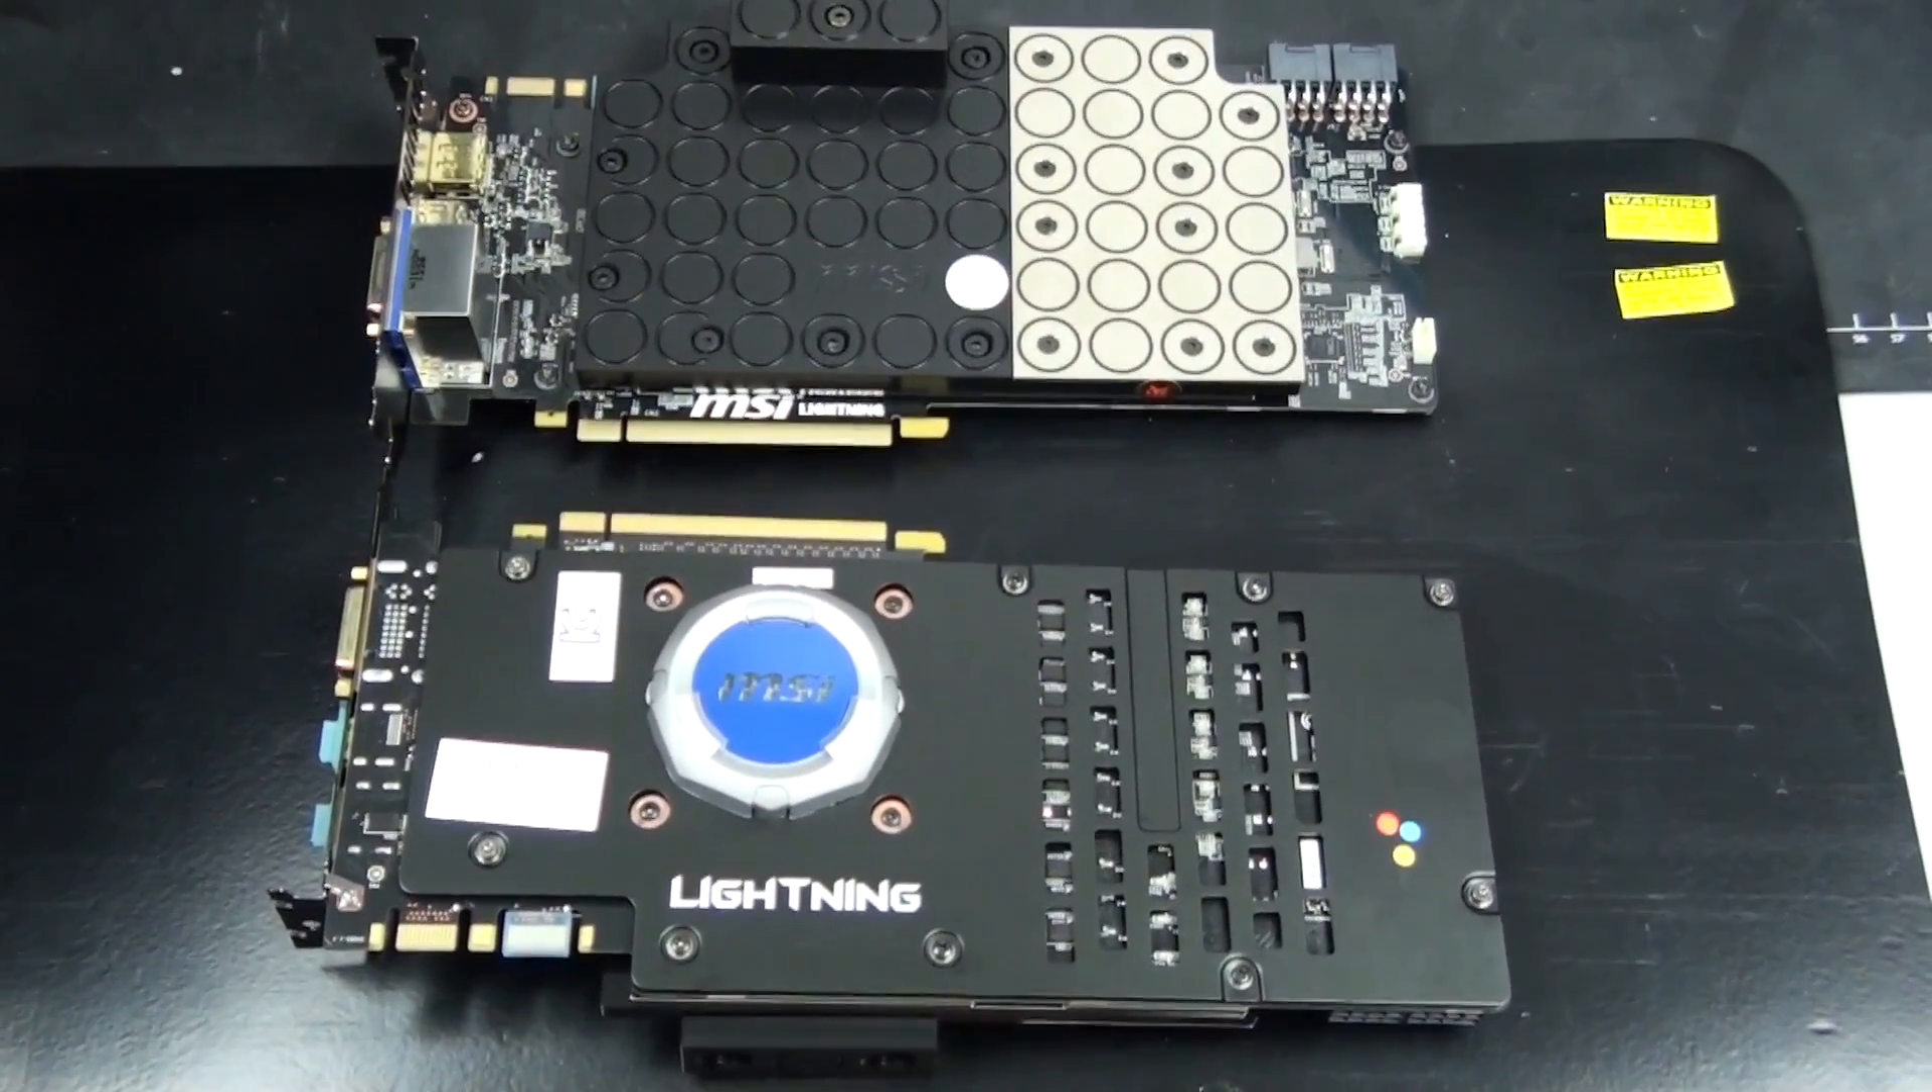So there it is the water blocks are installed and I'm just about to install the graphics cards back into the system.